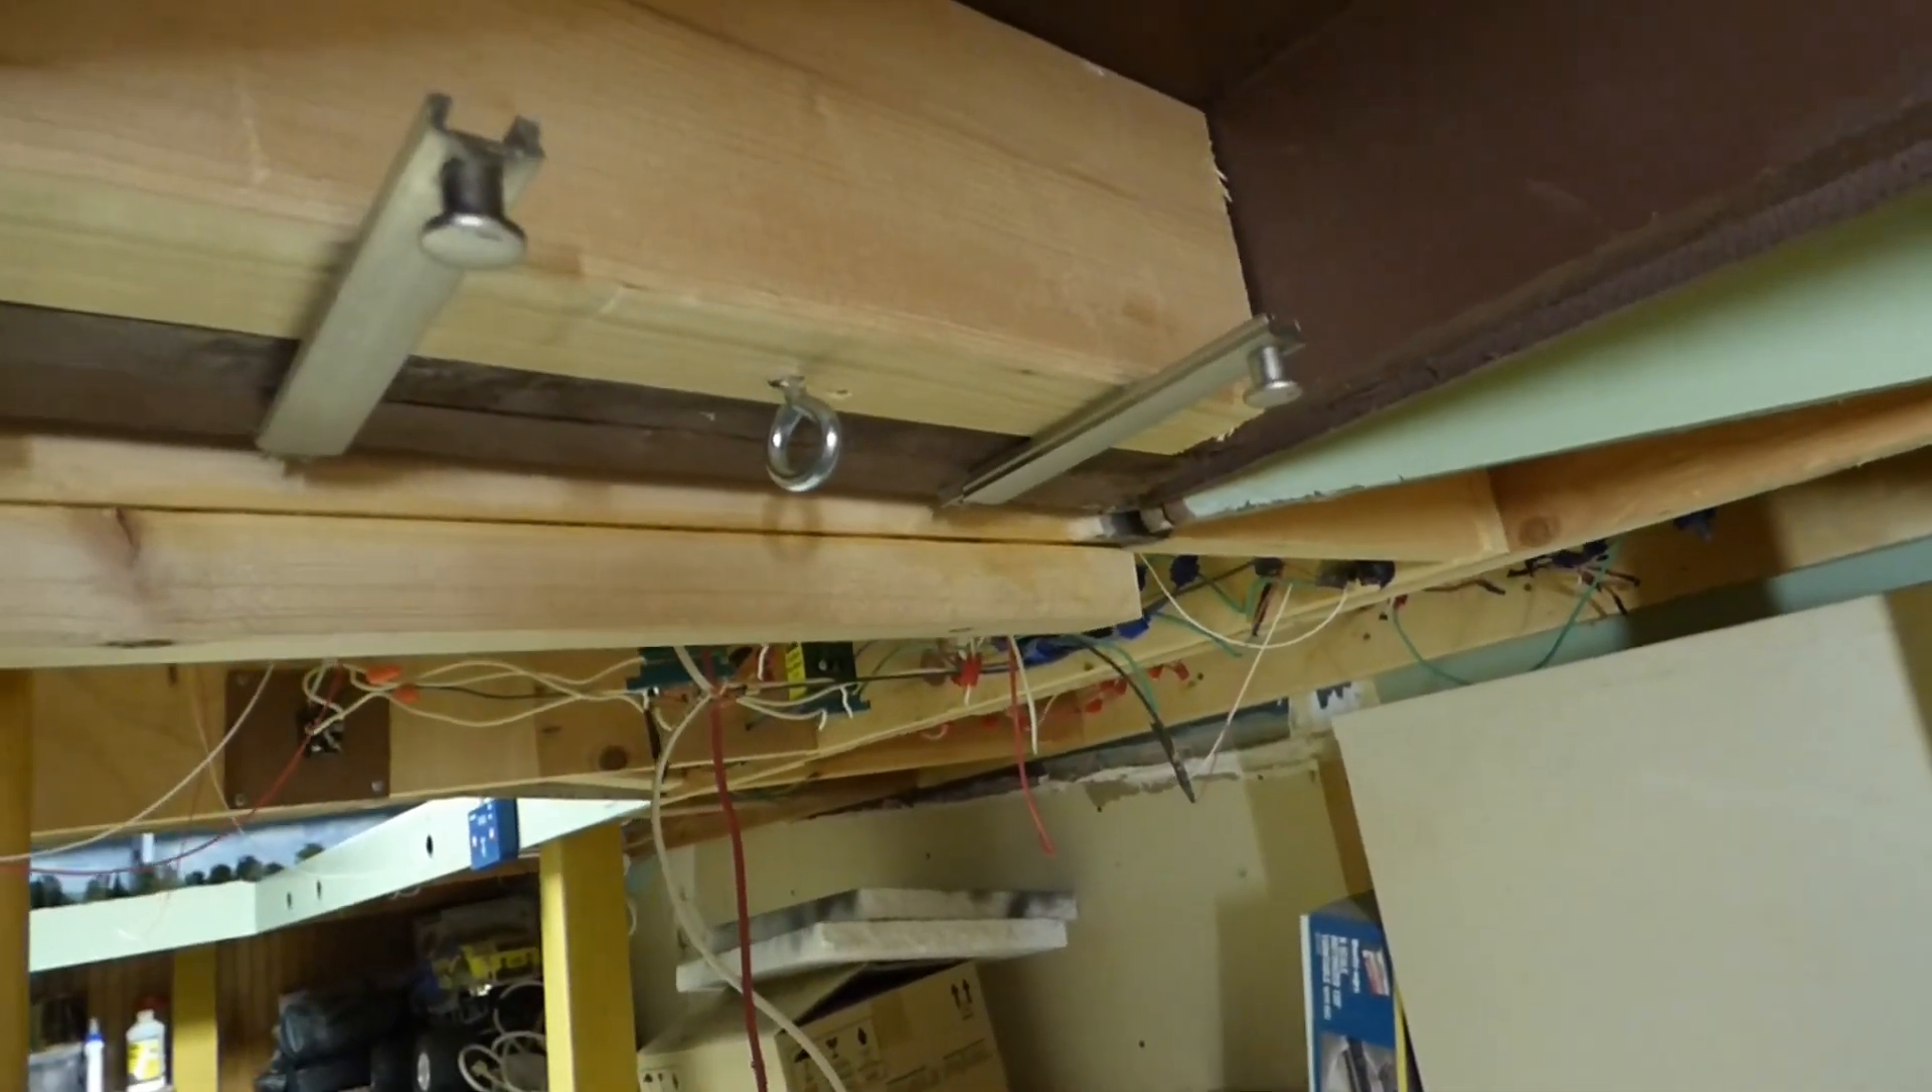And then underneath here, you can see I have two slide bolts and I put two only because it's 12 inches wide.